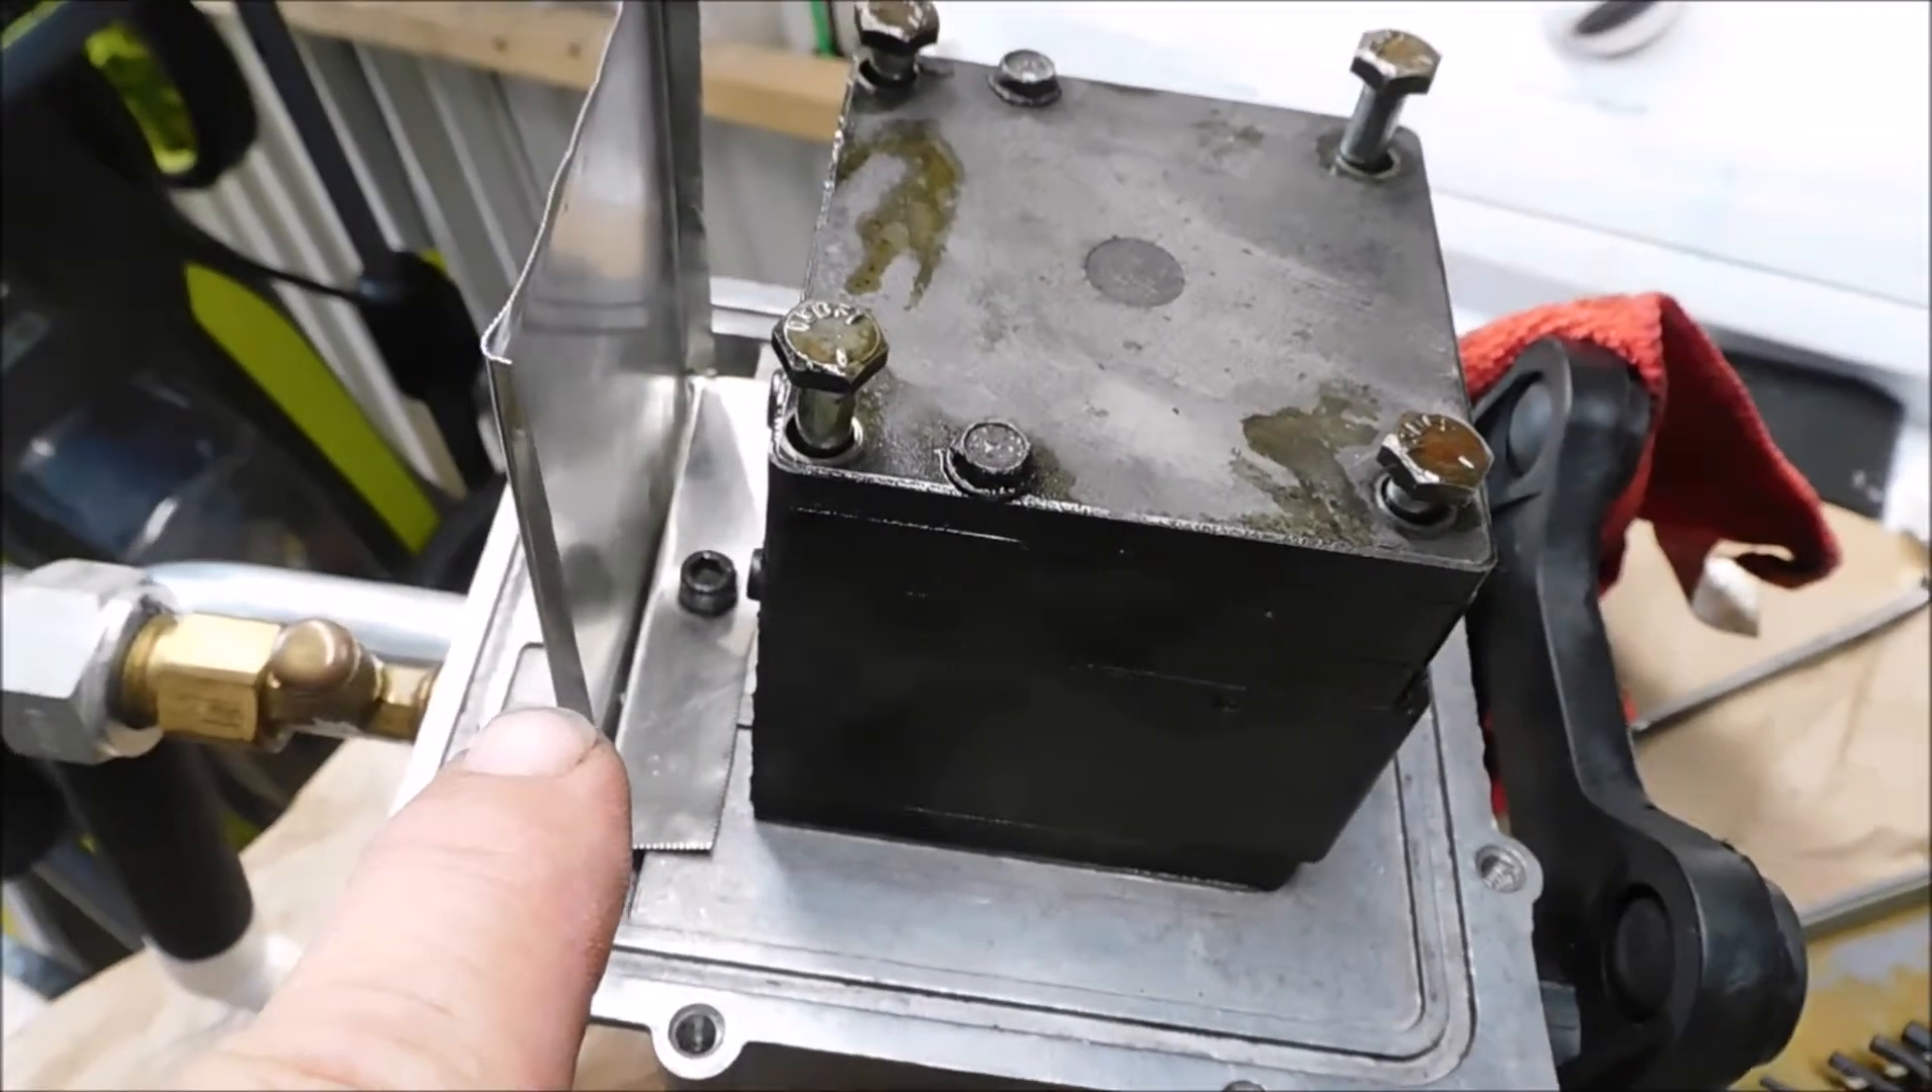I got my Splash guard on there Okay And I got to tighten up these four bolts then.